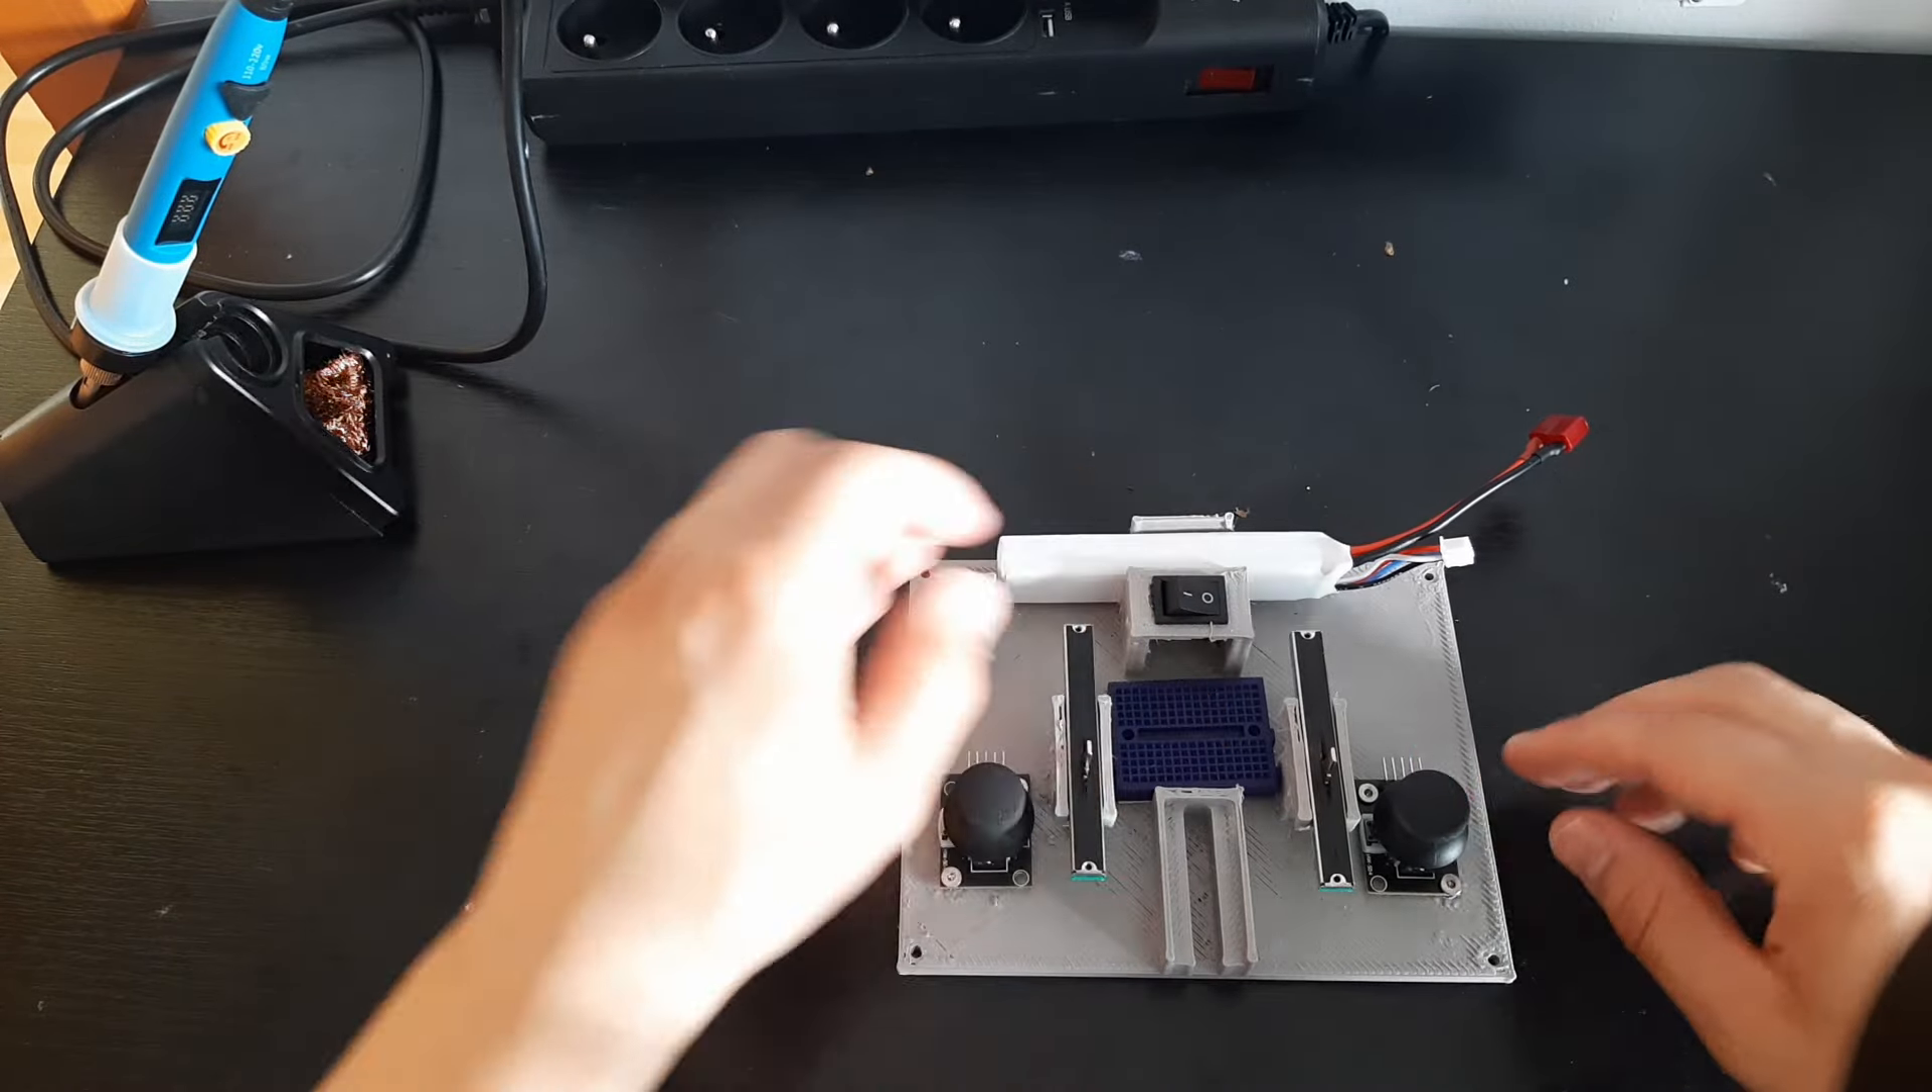Both of the joysticks are bolted to the base plate, the two sliders click into place, the button is bolted, the switch and the battery click into place and there's a breadboard in the middle.